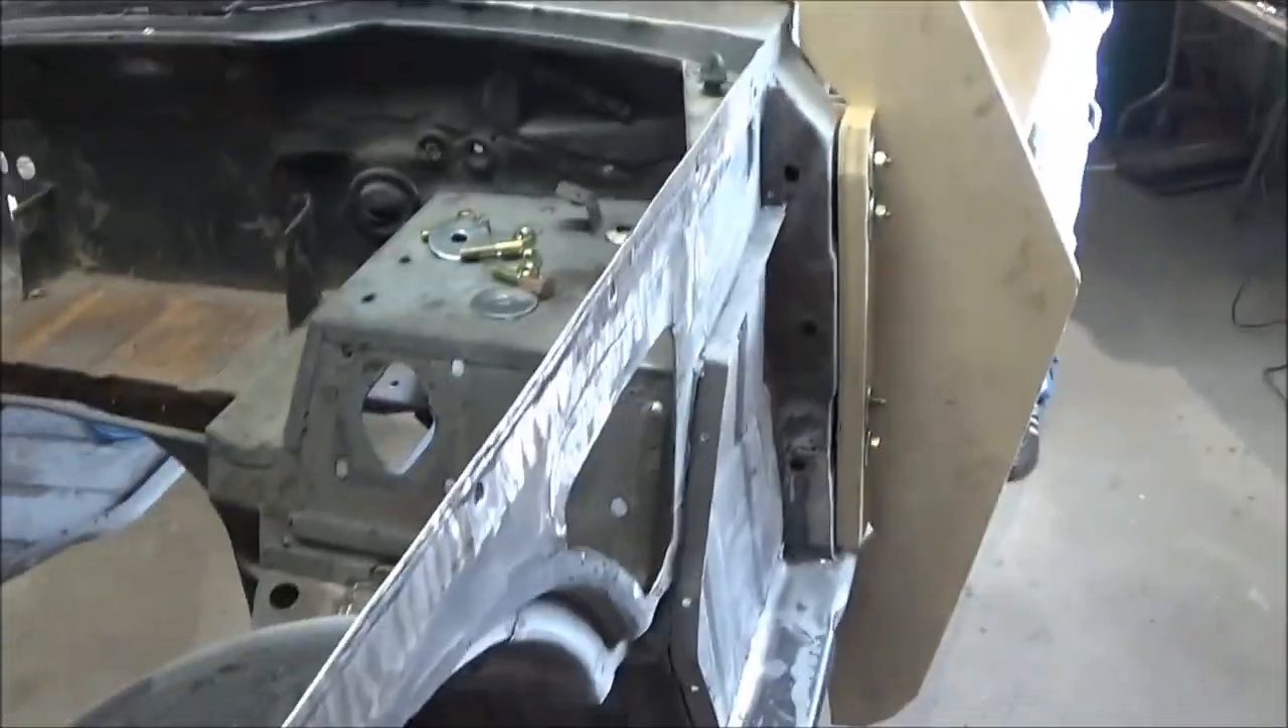Ellen's got the first, uh, wooden piece attached. It looks something like that.